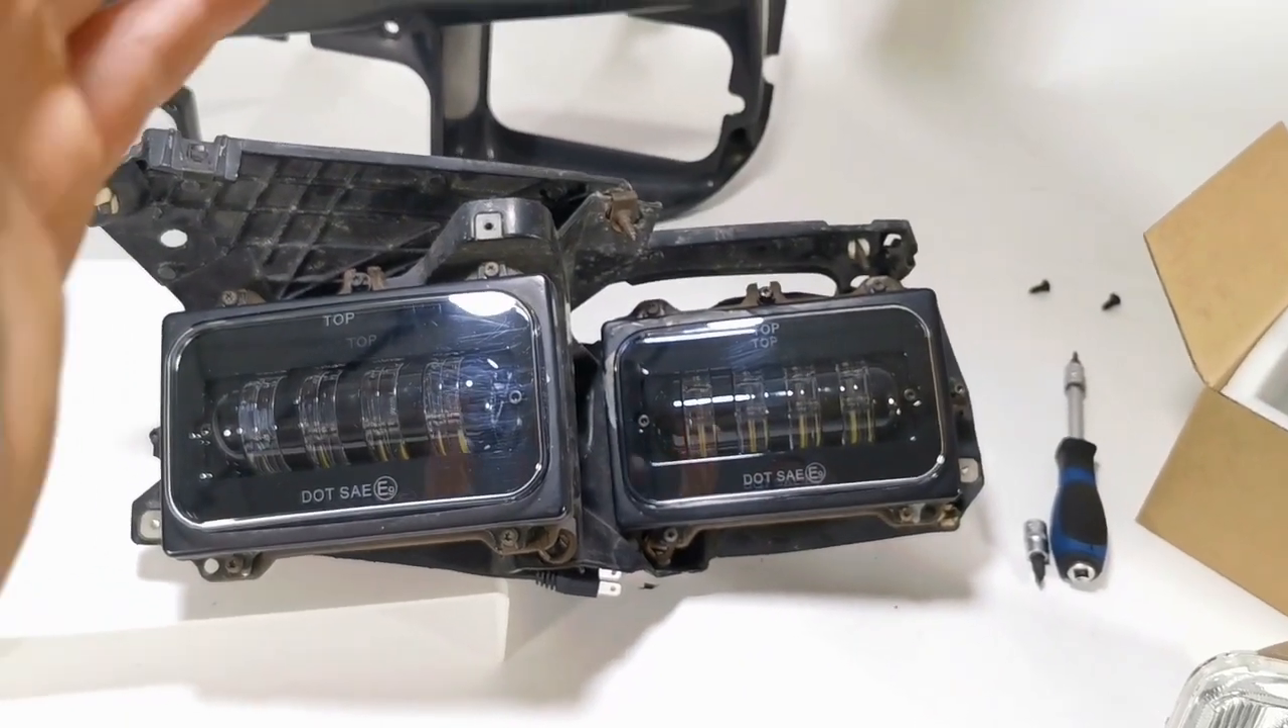The only thing that I have to do is put the main plastic bezel back on the headlight and that will complete the installation.